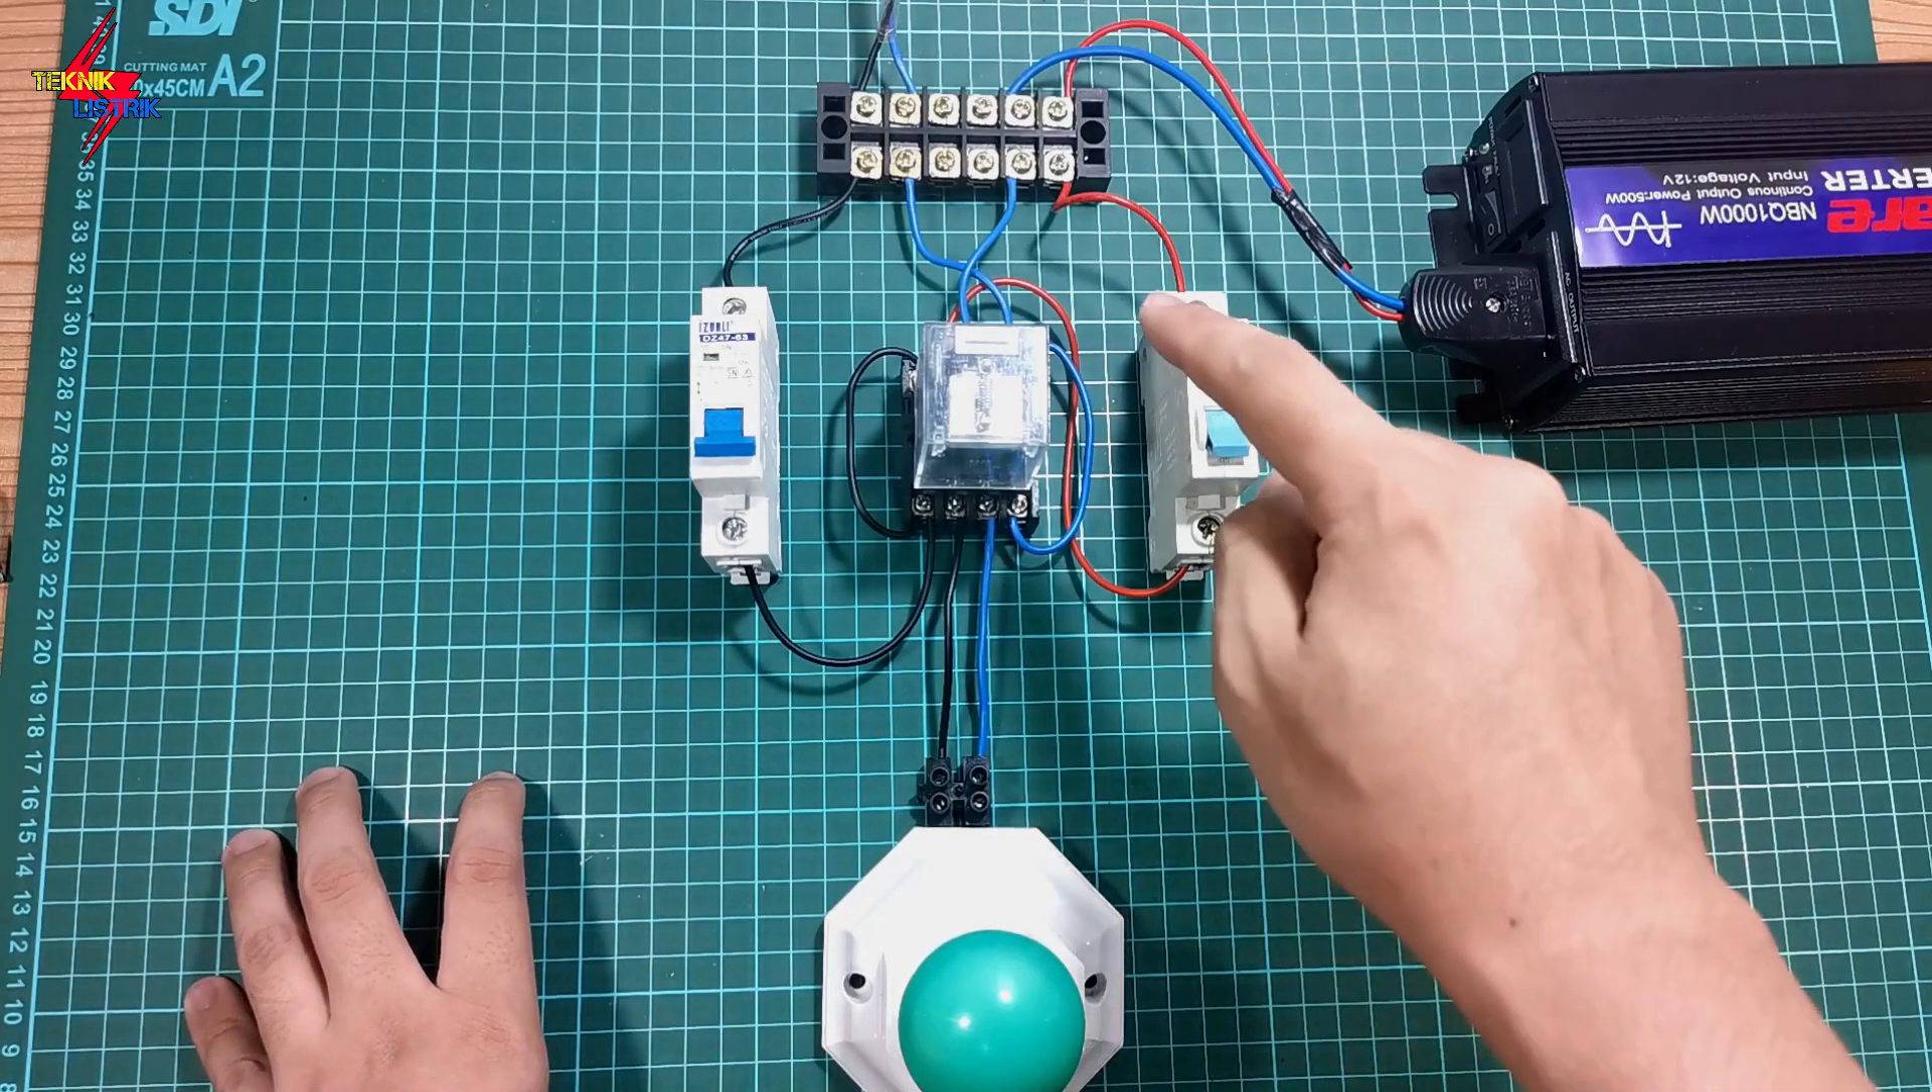Untuk relay-nya sudah saya pasang ya.